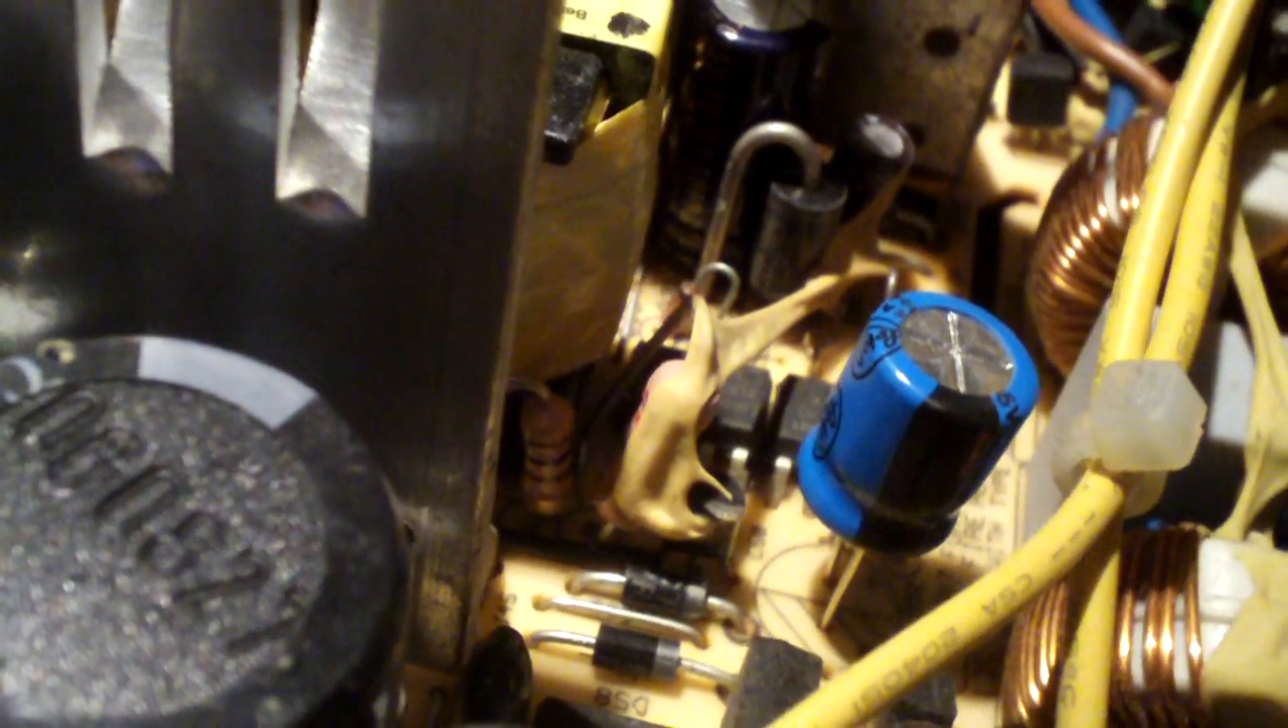This is actually a 35 volt cap here that I installed, 220 microfarad. And you notice how it's spaced way off the PCB.